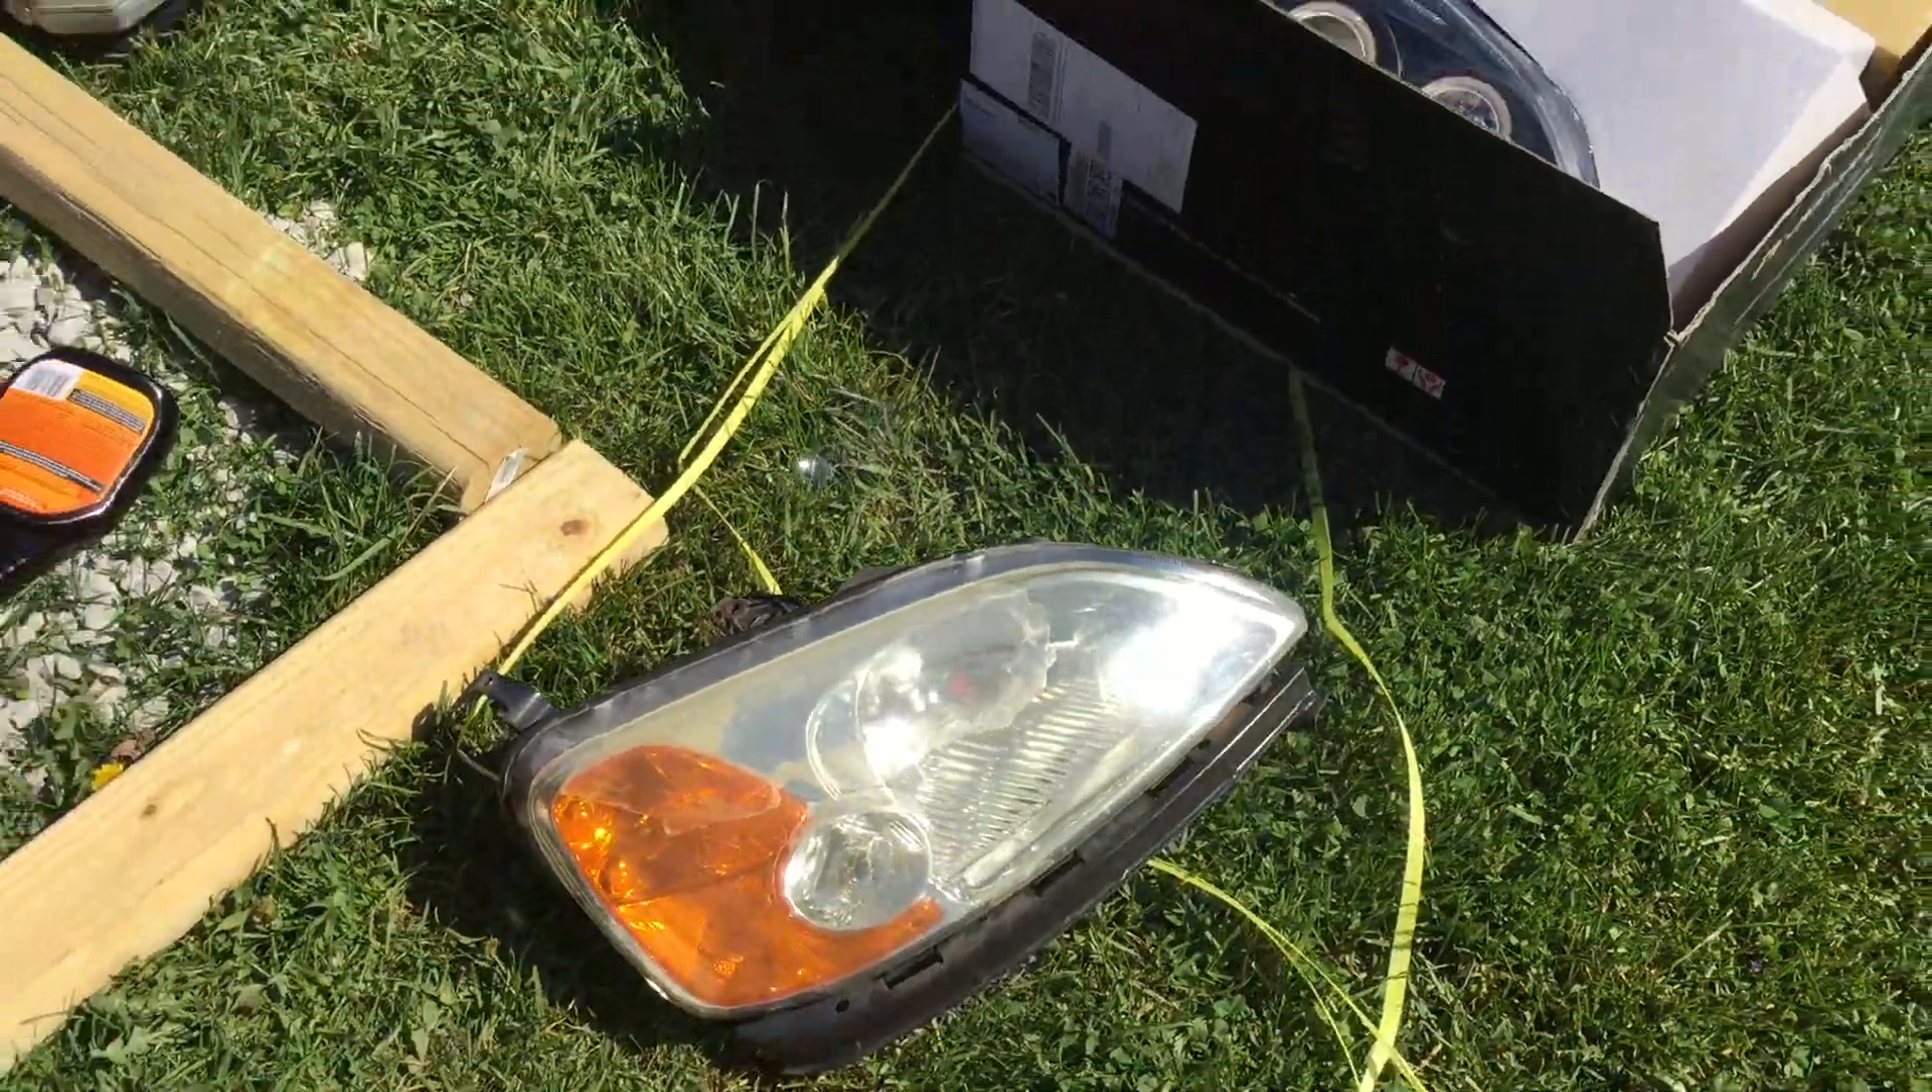This is the whole complete headlight out right here.